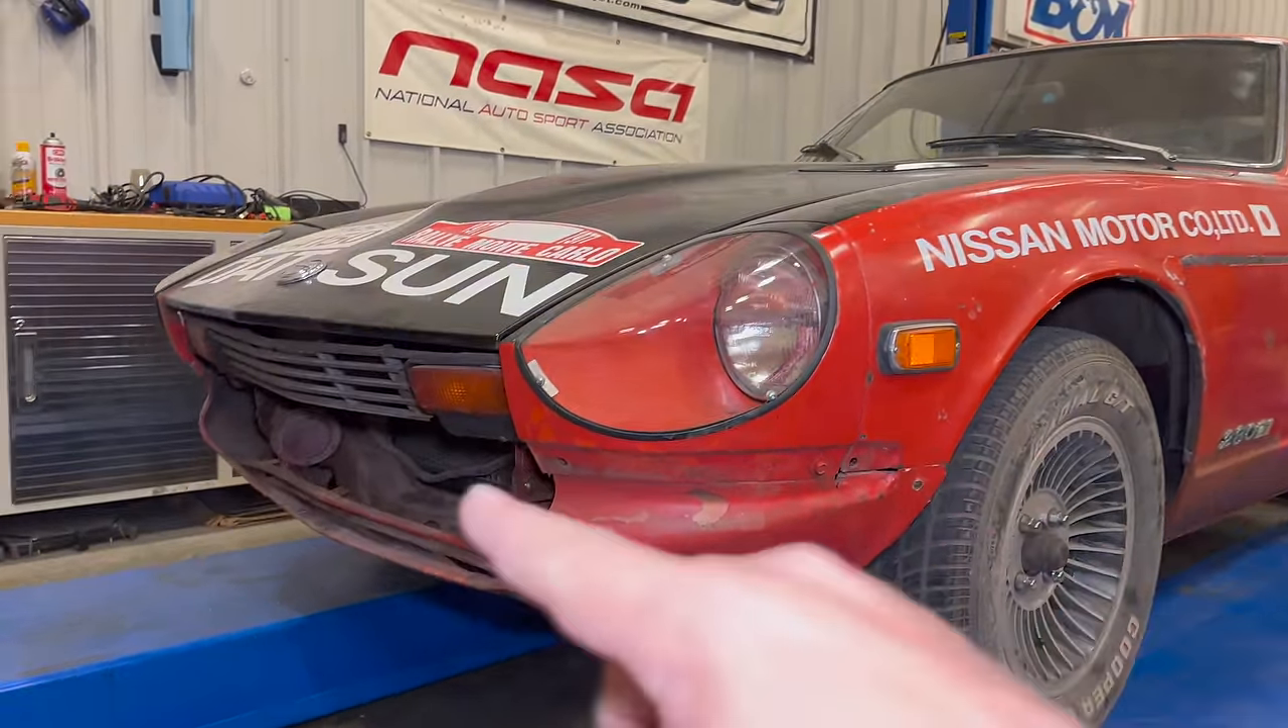Starting on the front of the car, obviously the headlights have covers on them now, and a big item is the bumper has been removed from the front.